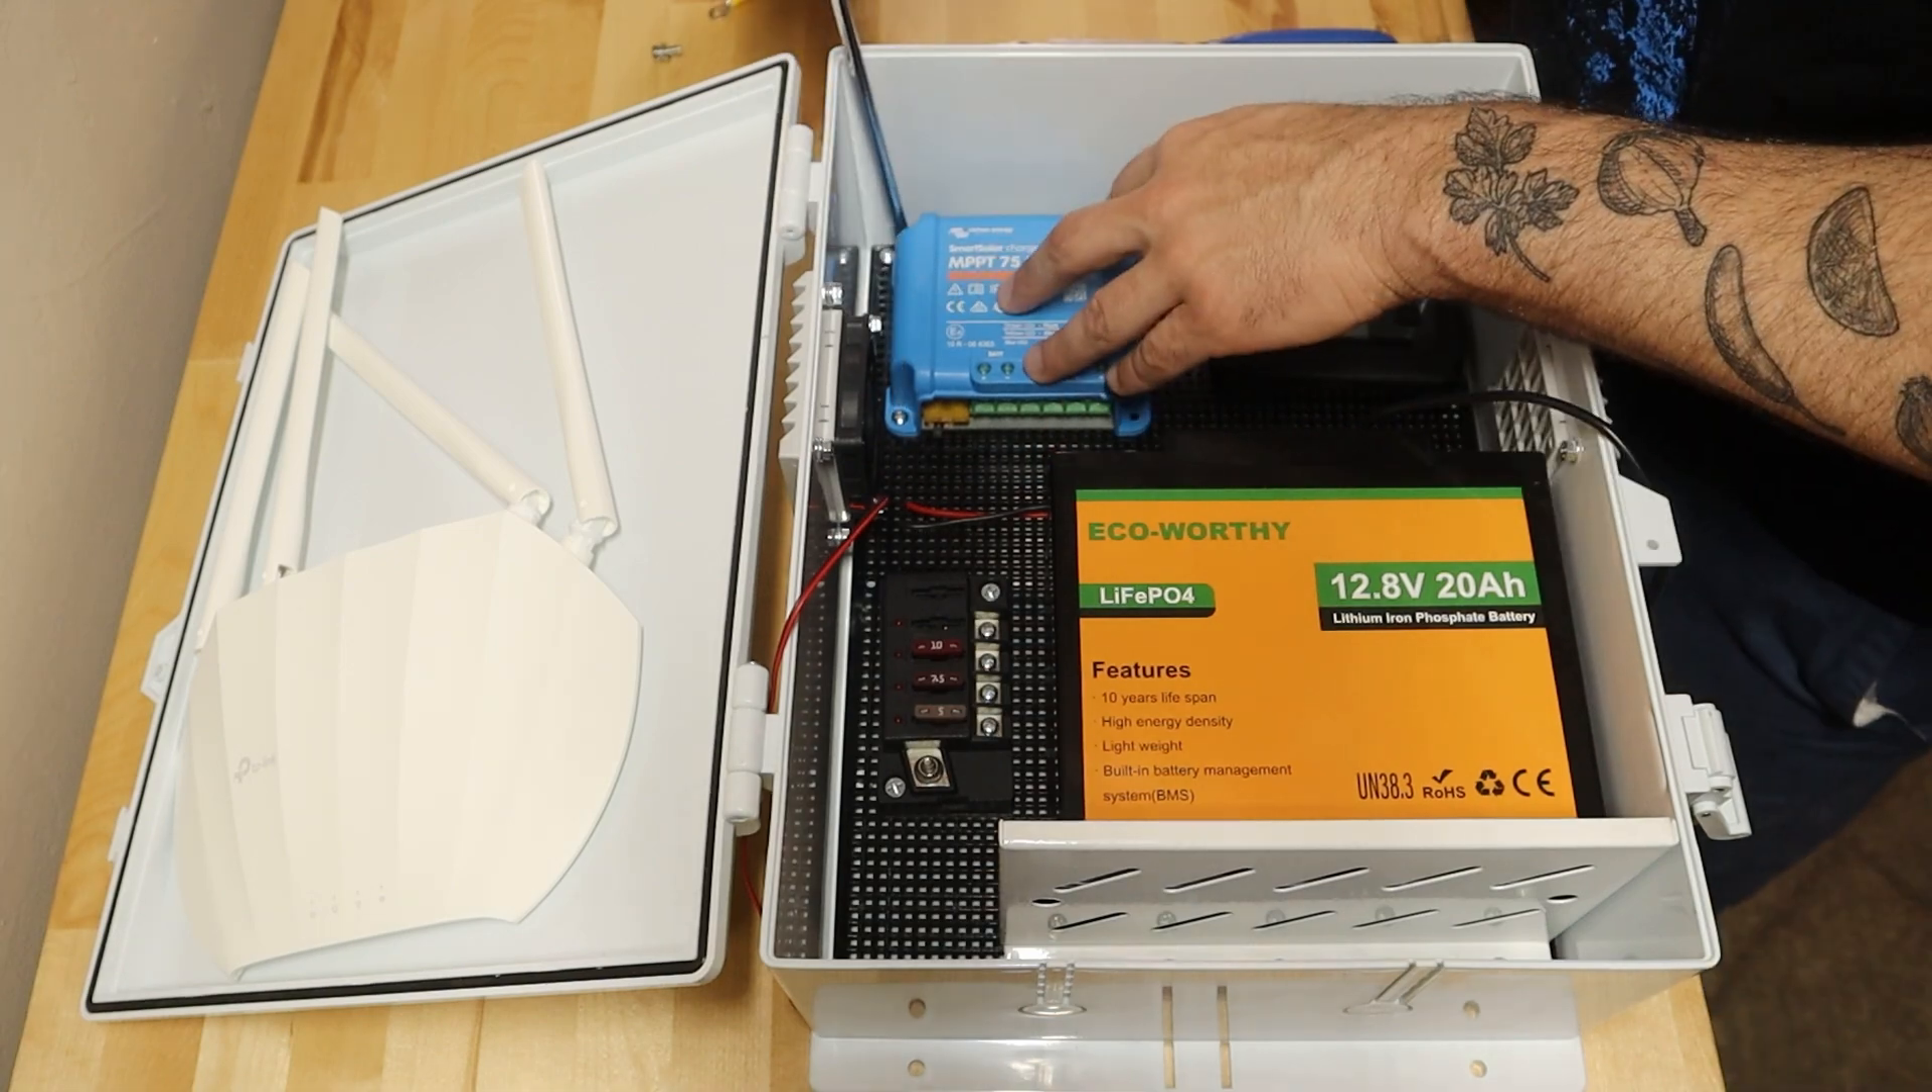I used a weatherproof electrical box which is just the right size to fit the battery, the controller, and the router.